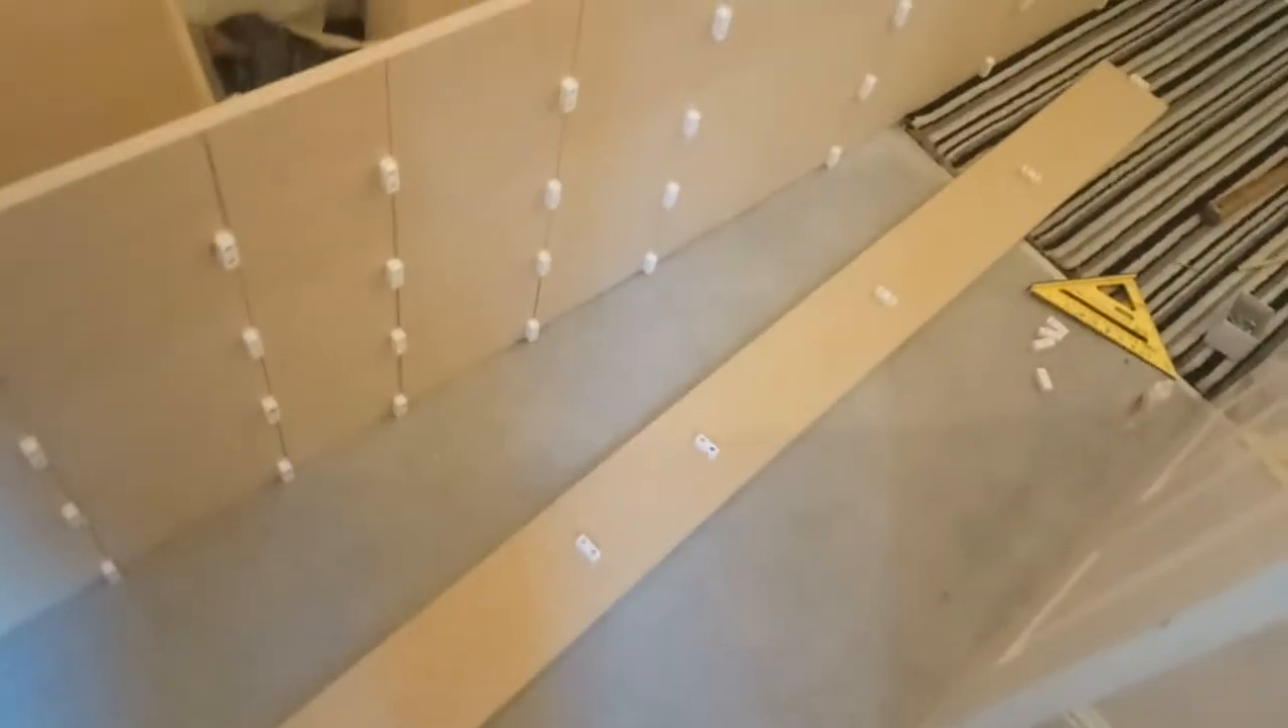So now I have put these plastic fixing blocks on both the opposite side and a small strip that's going to run up the back as well for a bit of extra support.